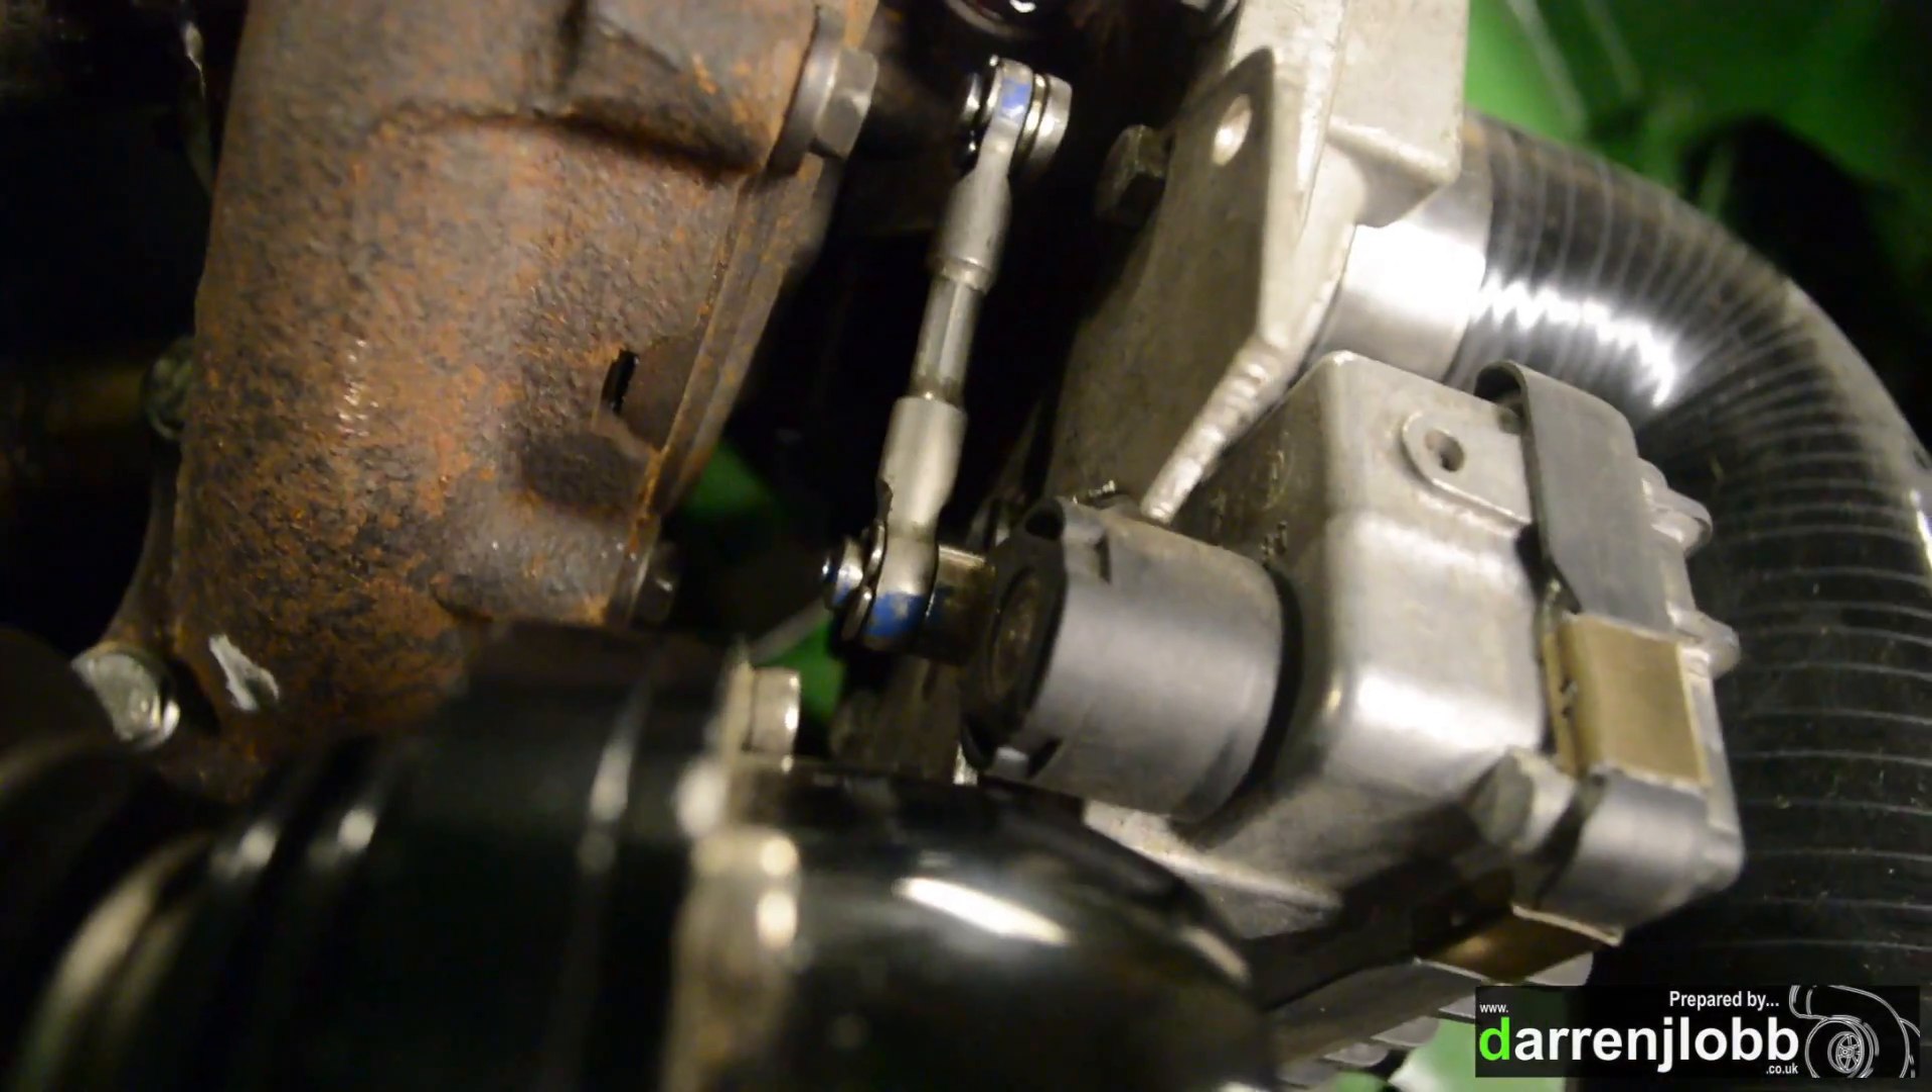You can also see I've just got the actuator mounted on the VNT now. So that's a factory electric style turbo actuator that's actually bolted on as it would have been originally using the original bolt holes.